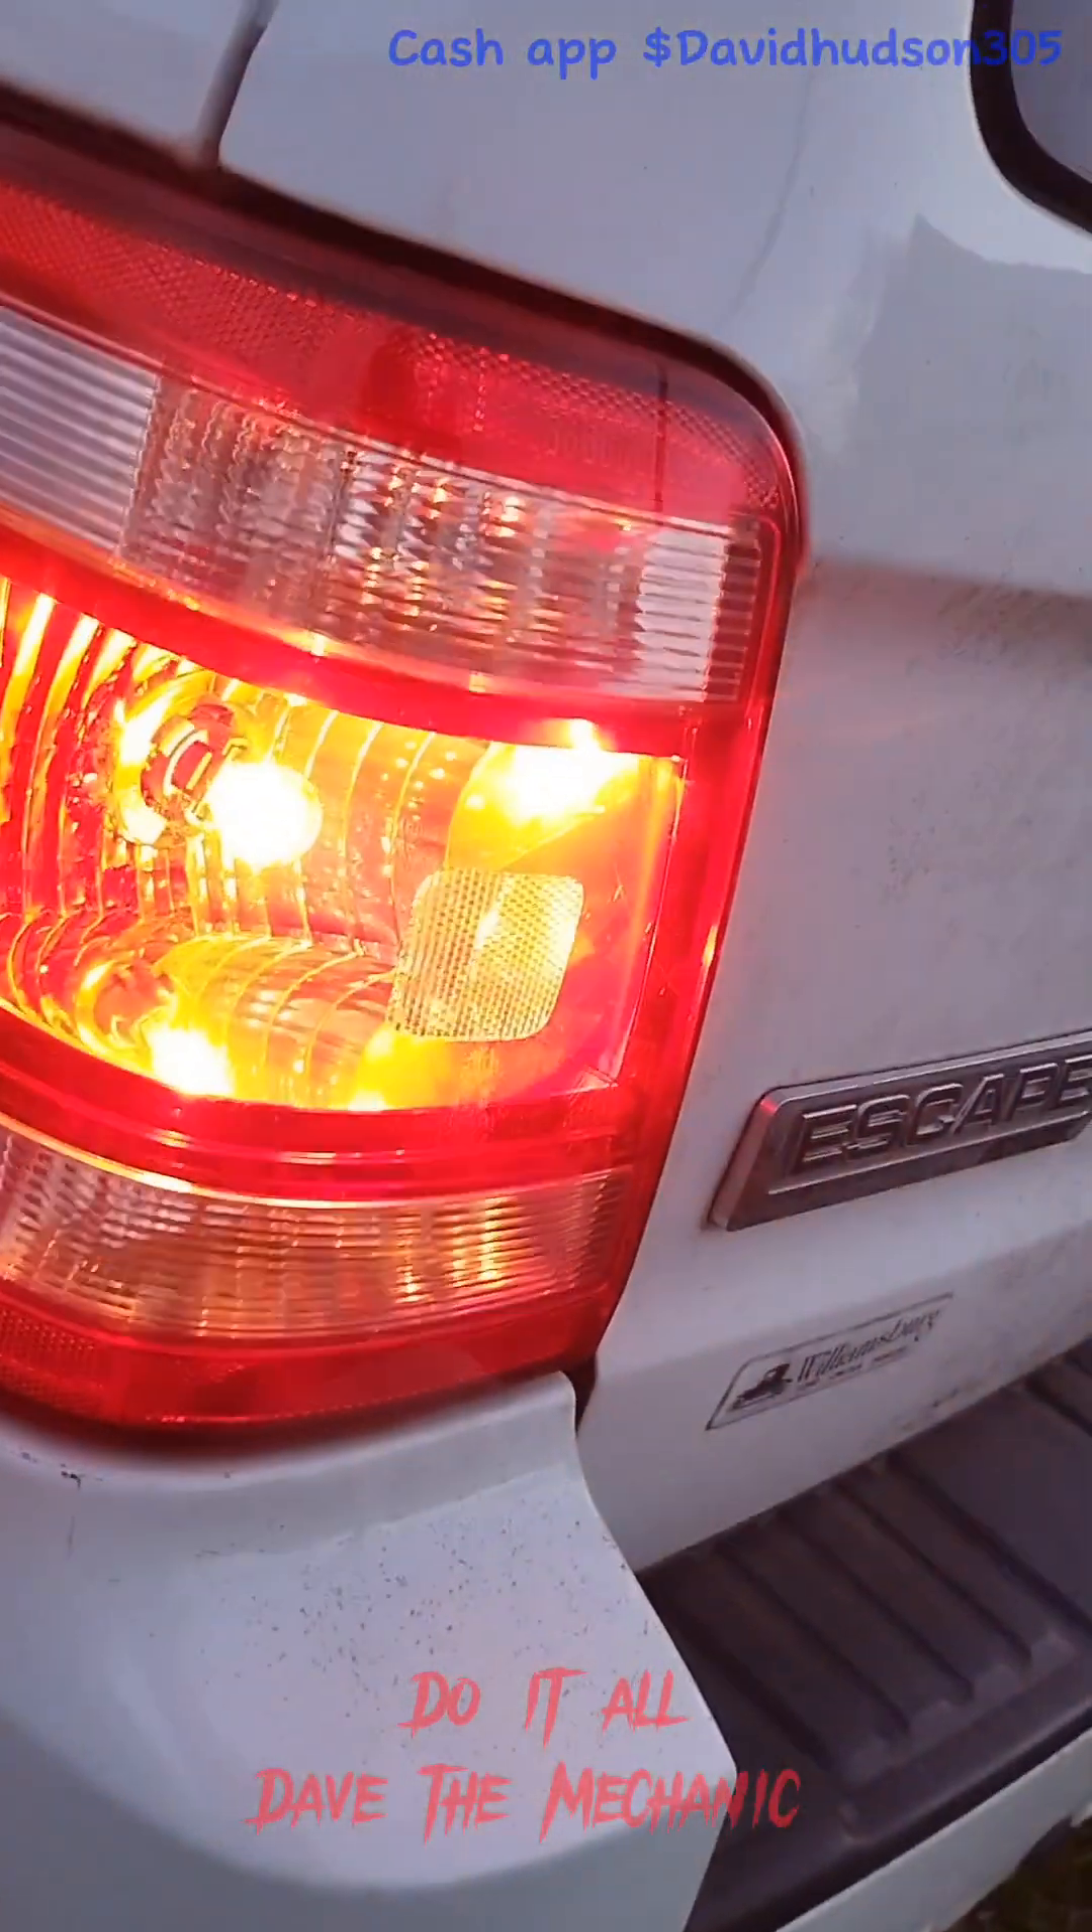All right so I have all the bulbs back in and the light is working now.